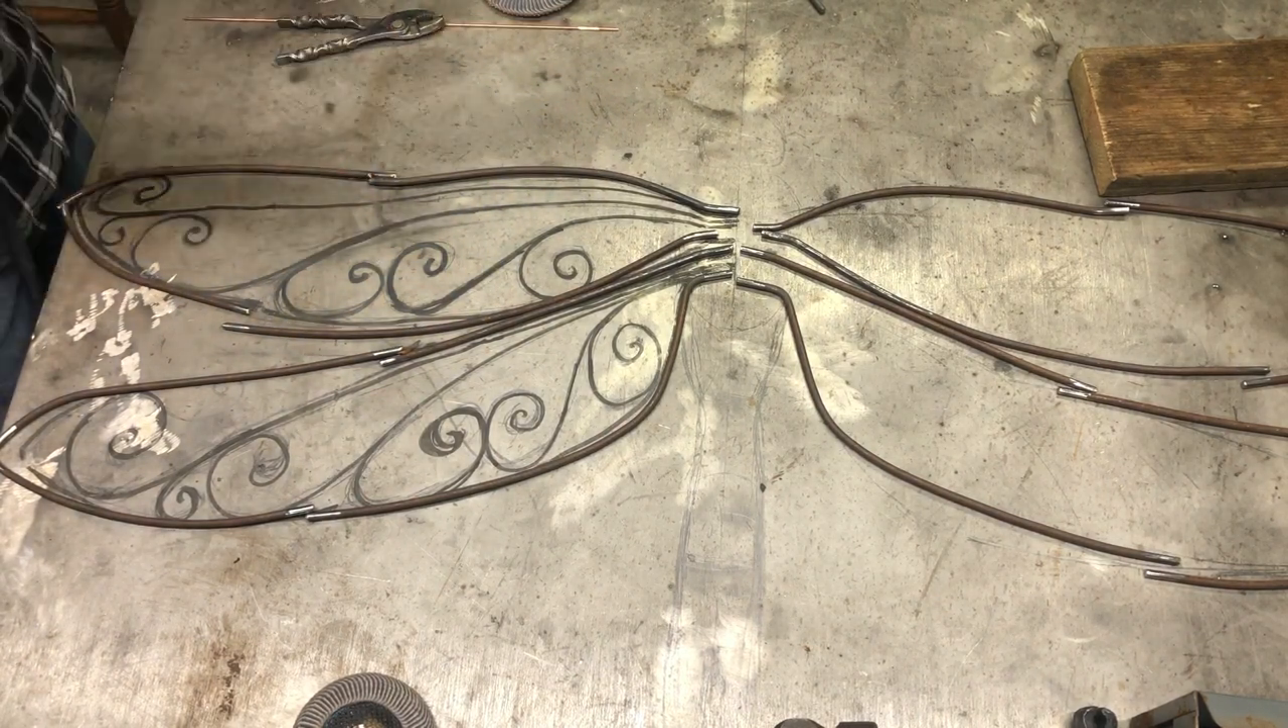I have the outline of the wings framed.